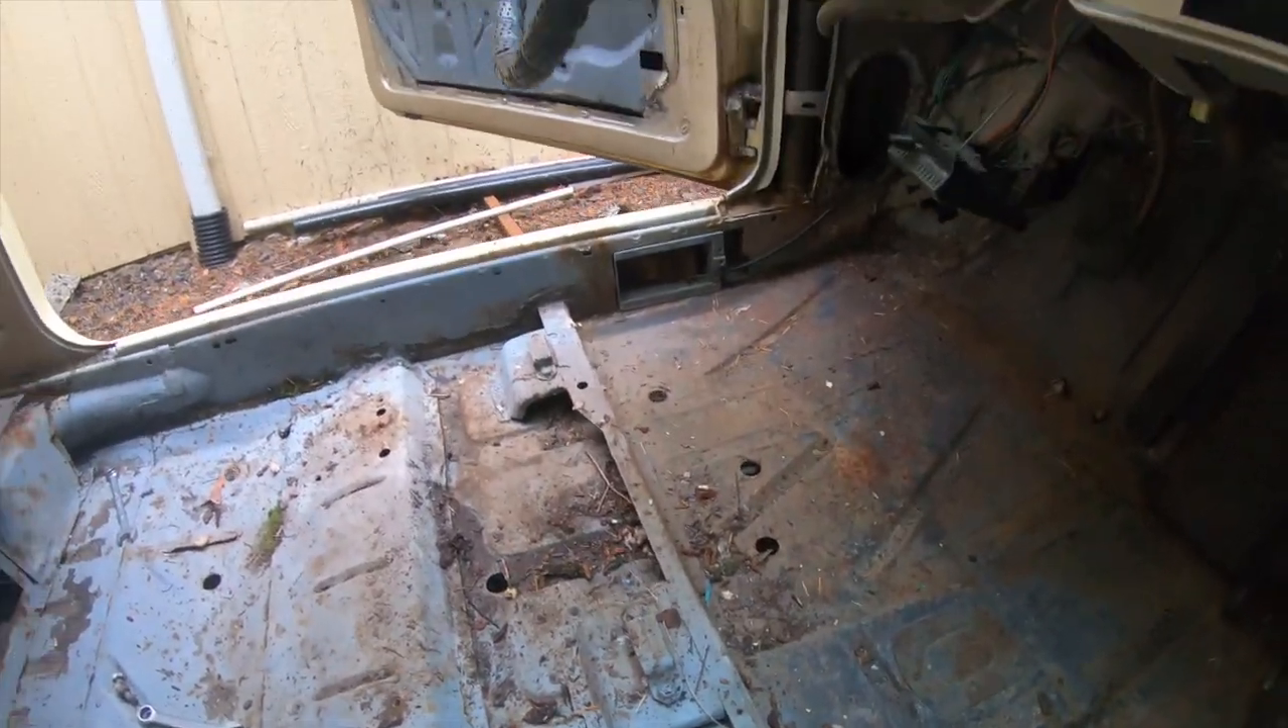So we were able to get the seats out without too much trouble.